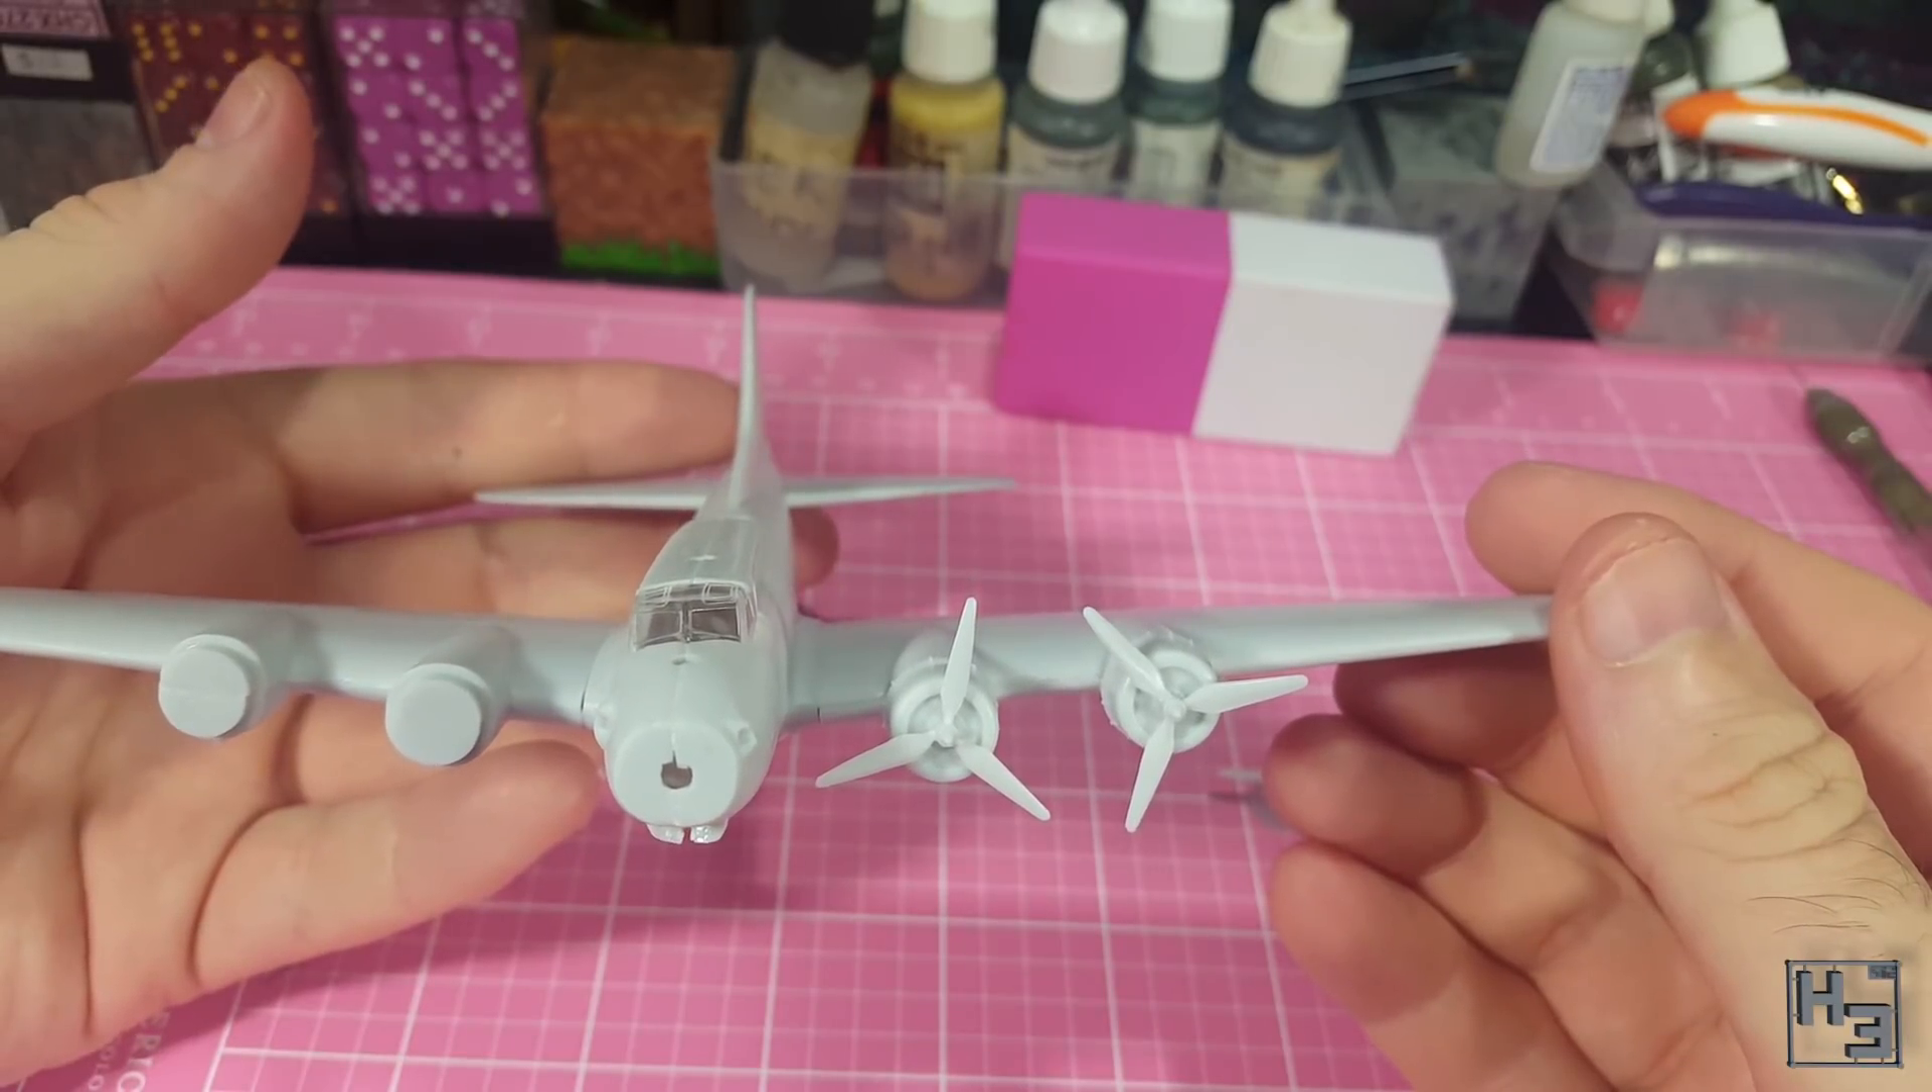My propellers don't line up exactly with each other and it looks a little bit messy, but I don't really think that matters.